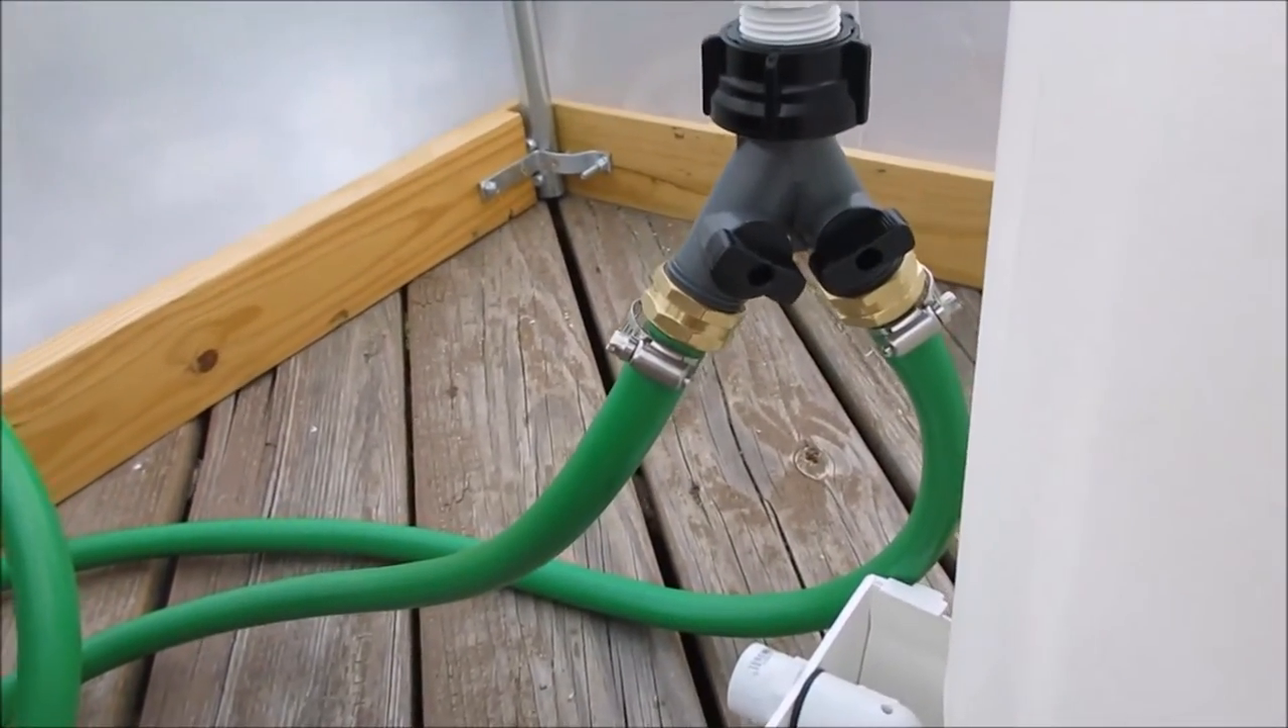On each end I put two female hose adapters on and clamped them down. Now you see I put both ends of the hose on the Y. They're run through into the storage tank.